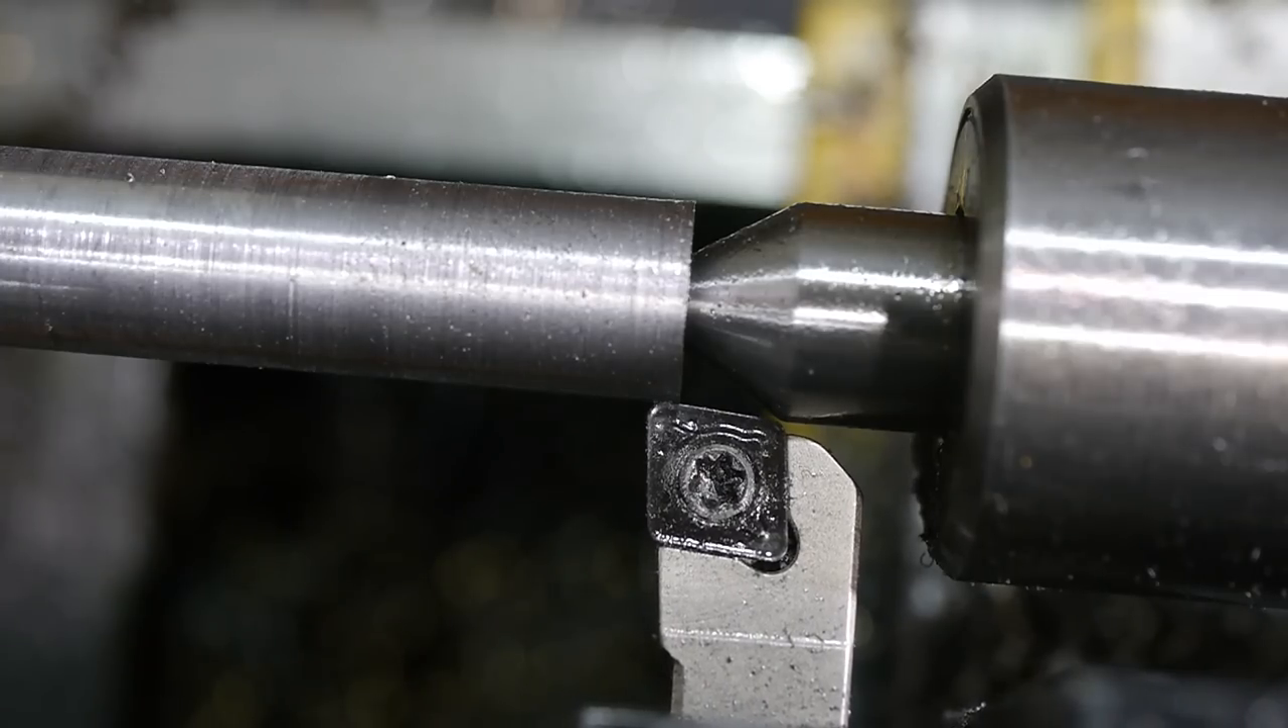There are a few passes left to go, but not enough room for this insert between the shaft and the live centre, so I switched to a DCMT insert with a narrower point on a smaller radius.